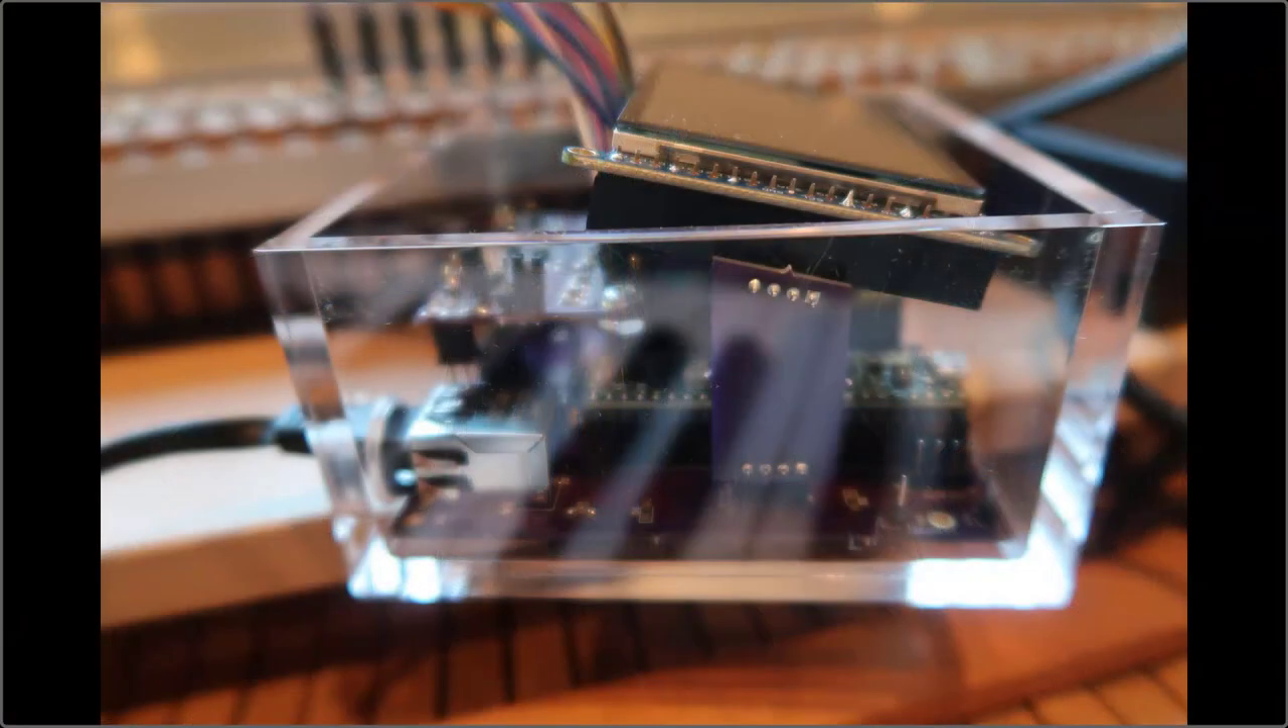The LCD extends above the box top, so a lid won't fit.